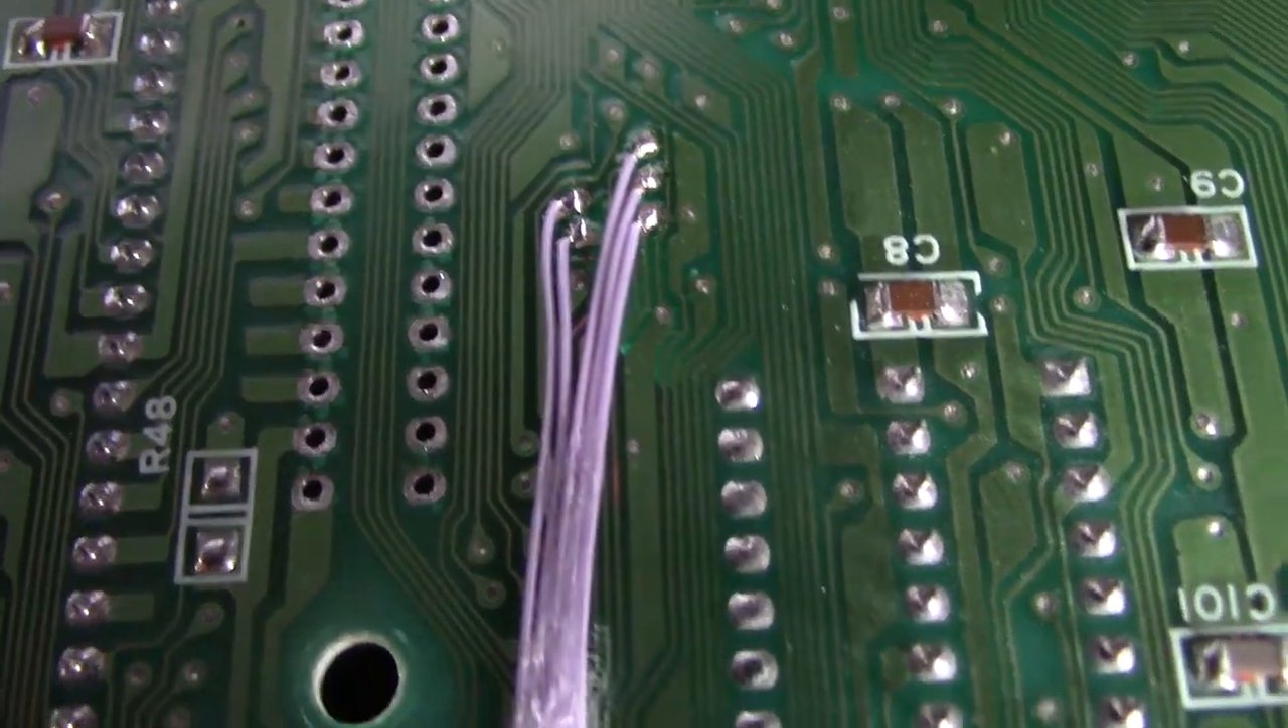Here's the bodge wires. About as neat as I could get them. I still have a bit of cleanup to do.